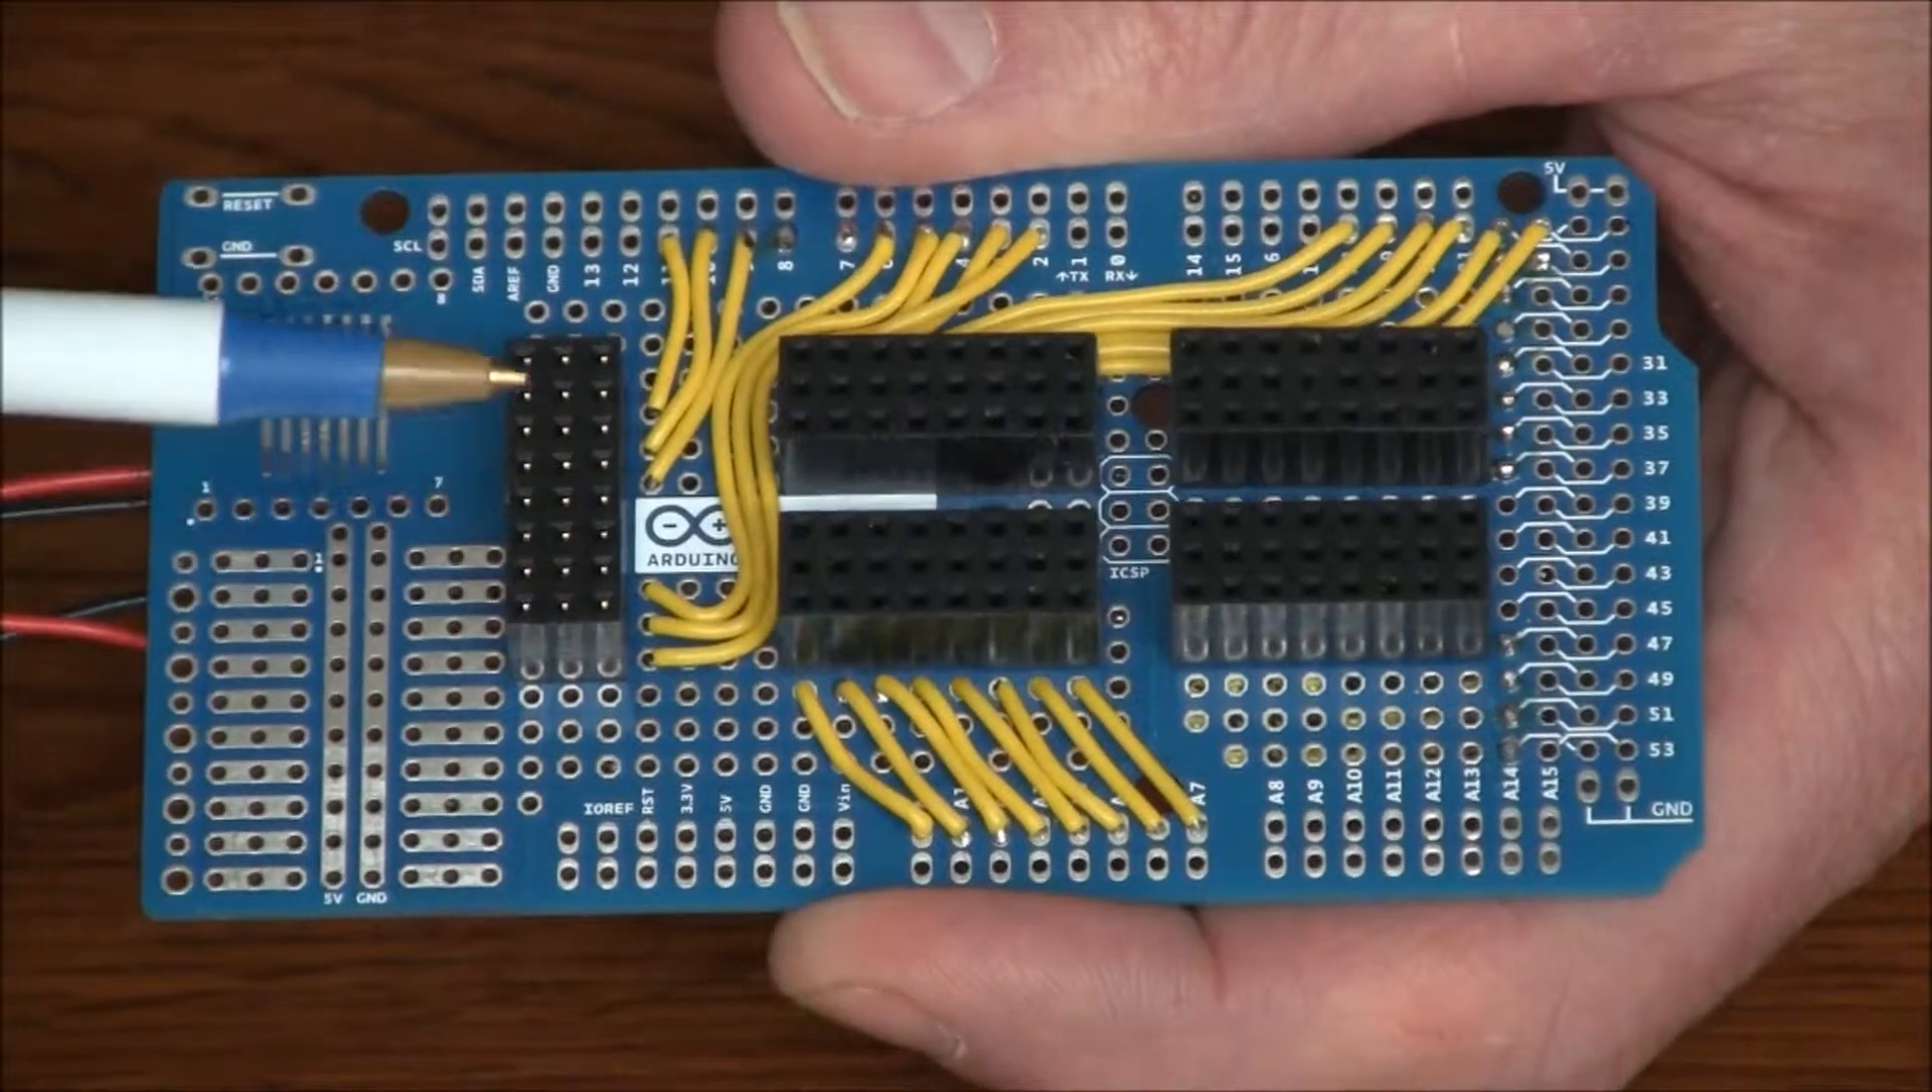So here's what I've got done so far. You can see I've got some of the connectors and wiring done.